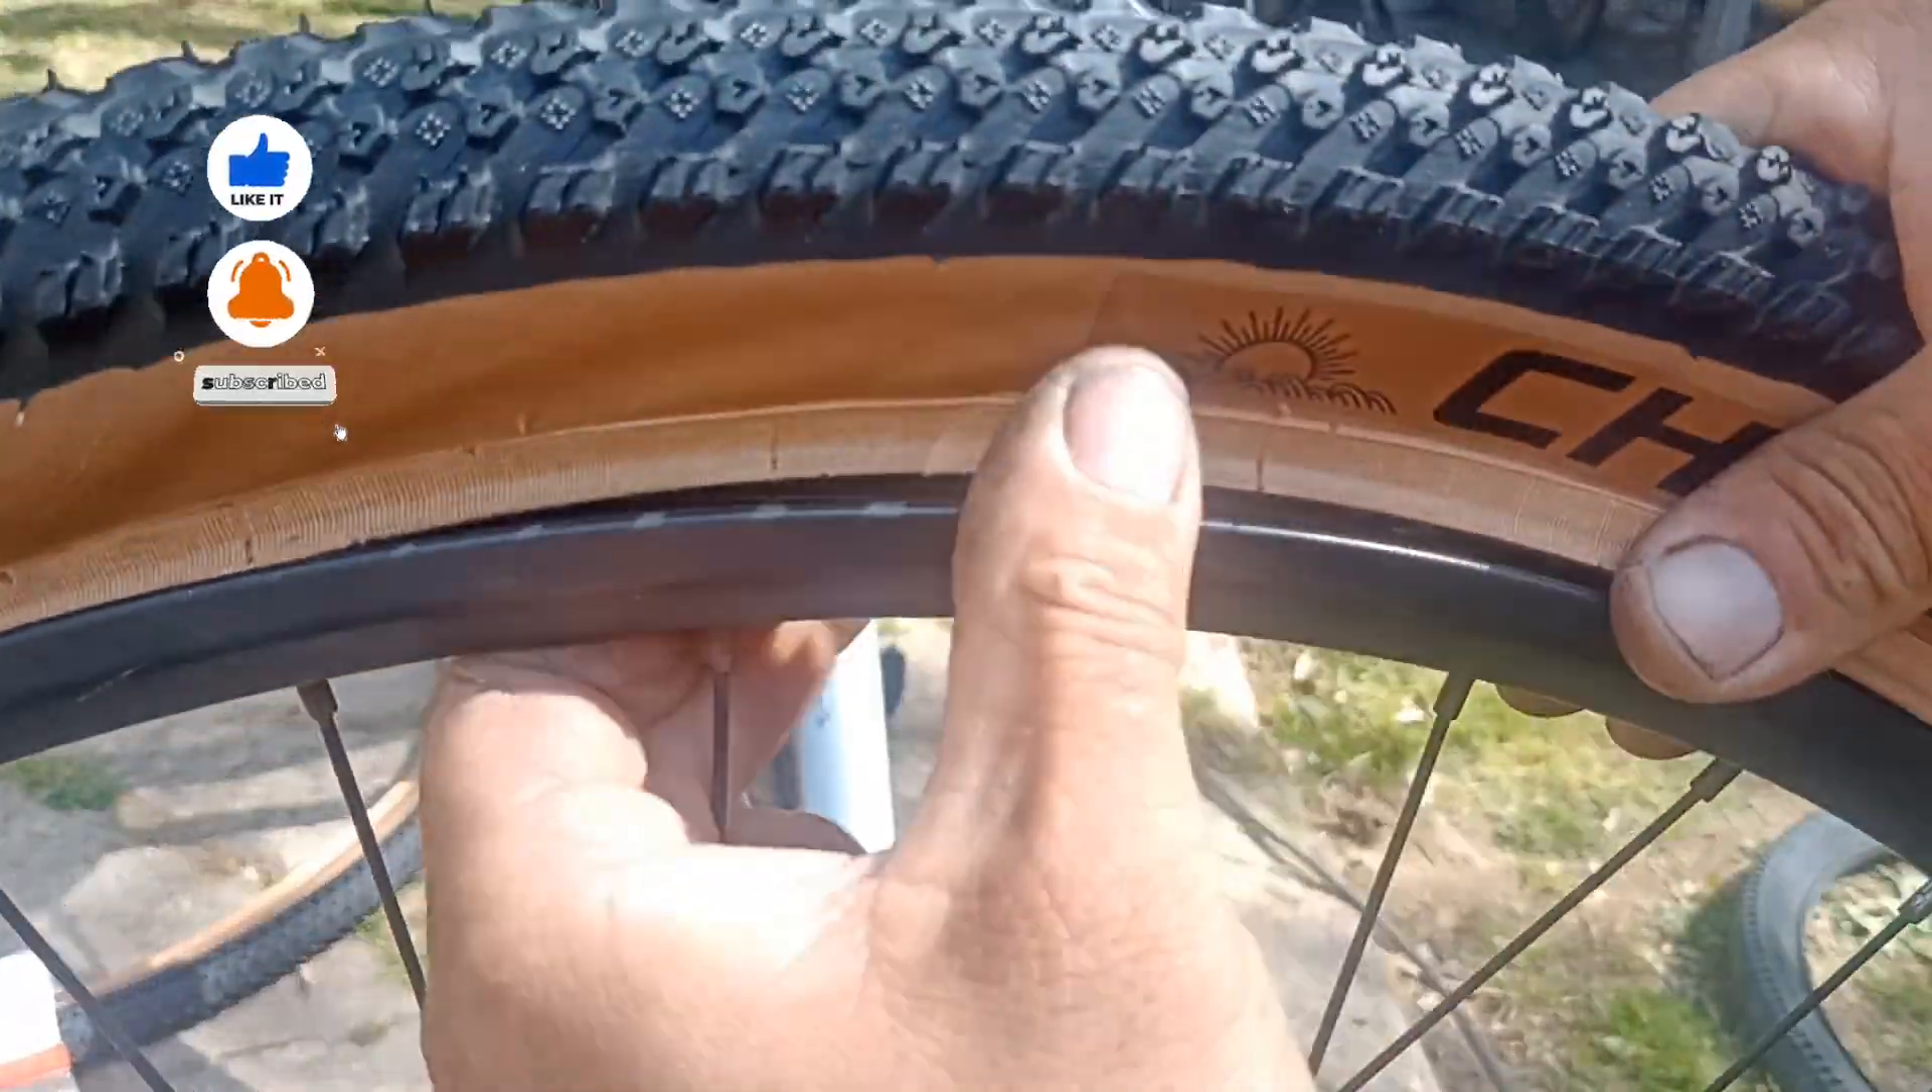No es tan complicado la cubierta ya está colocada.